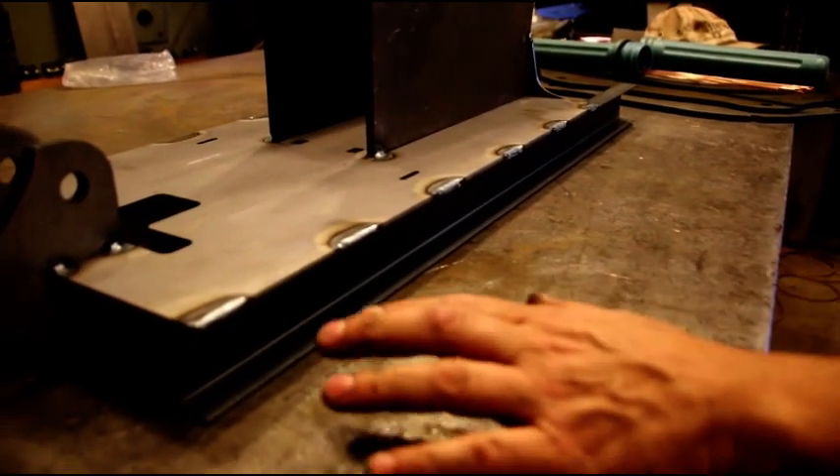Okay now we got the base plate welded to our little pieces of channel here.